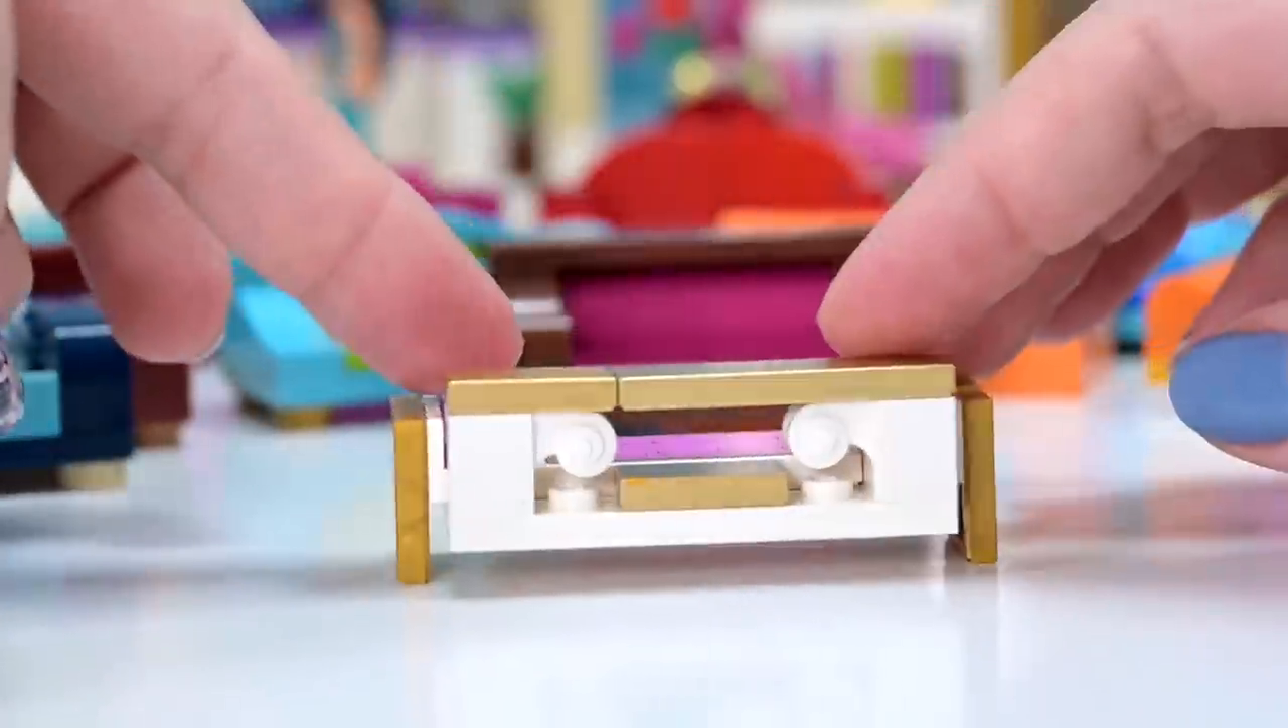And because I don't have a 6x1 tile along the top. I've just got to use a 4 and a 2. Which has a bit of a seam in it.